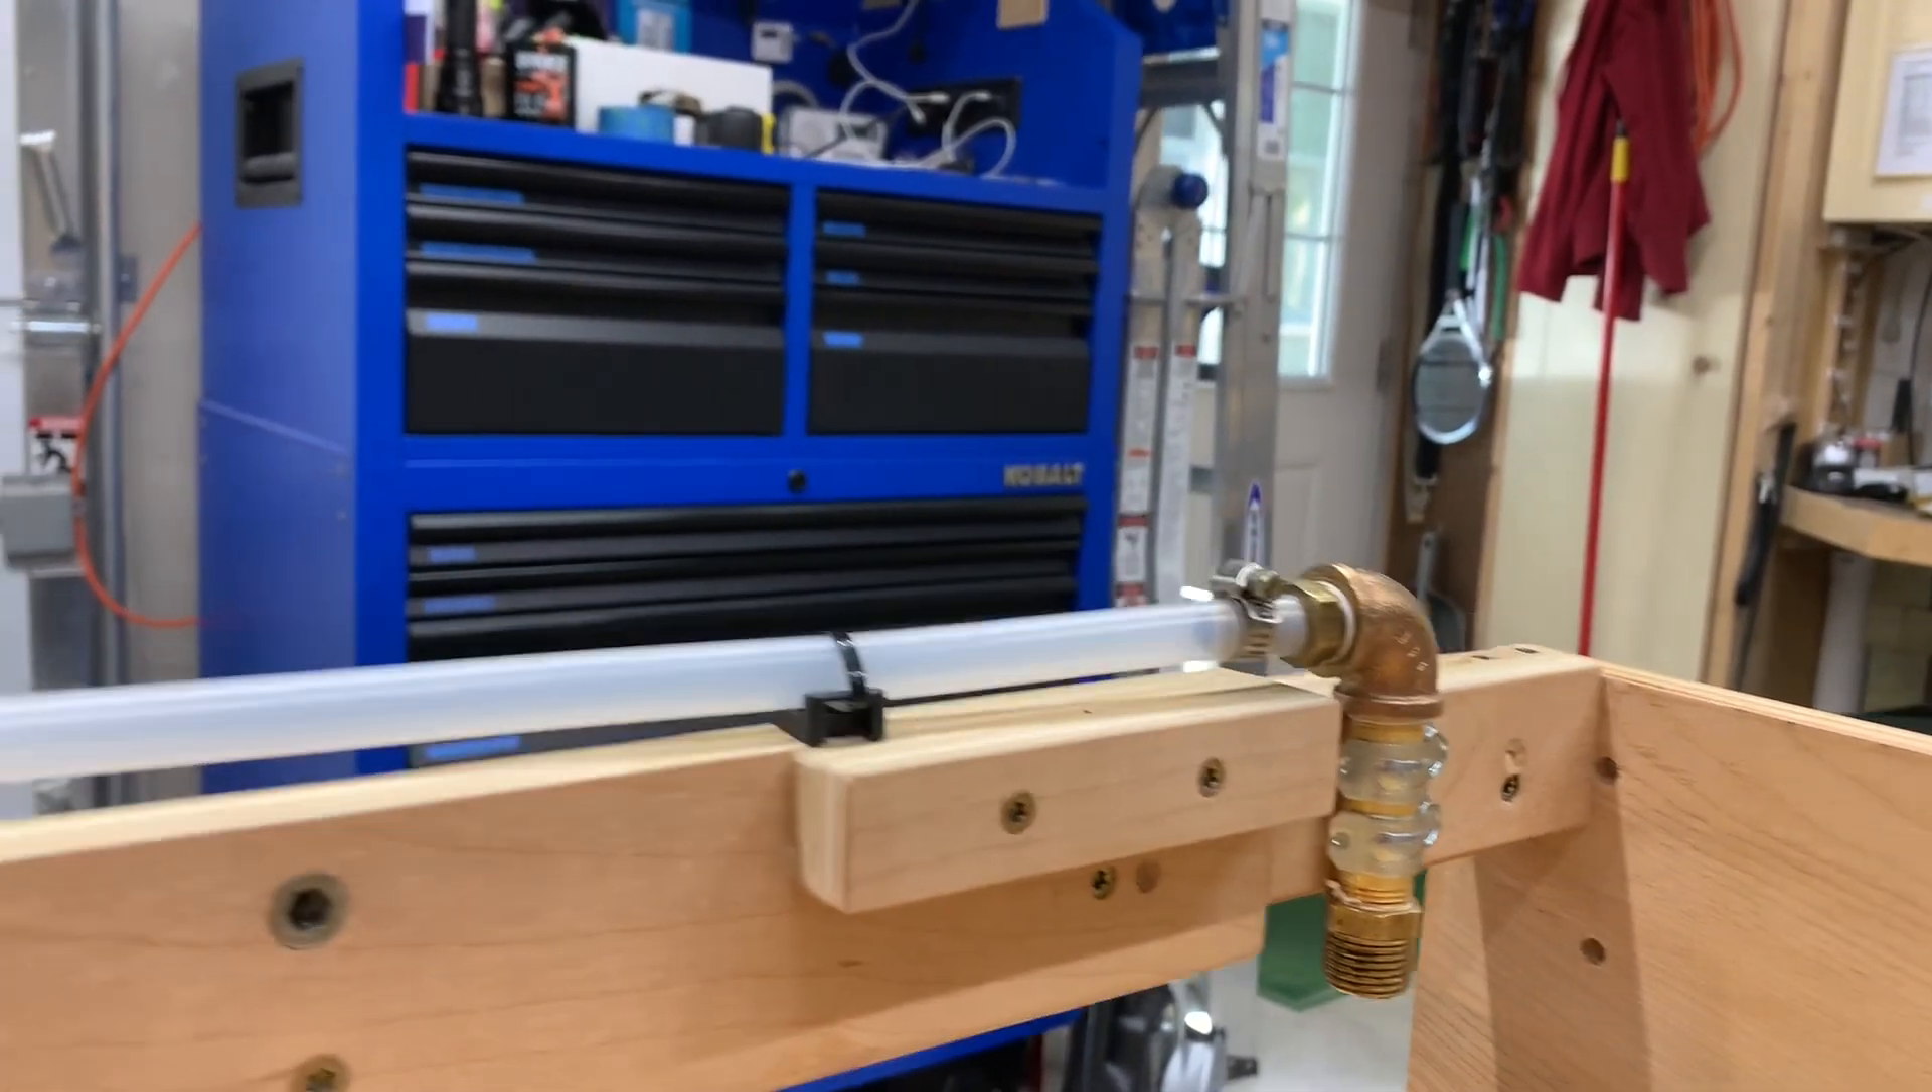I've got the tubing to the back spray head mounted up. It's secured to the bottom of the bed frame.